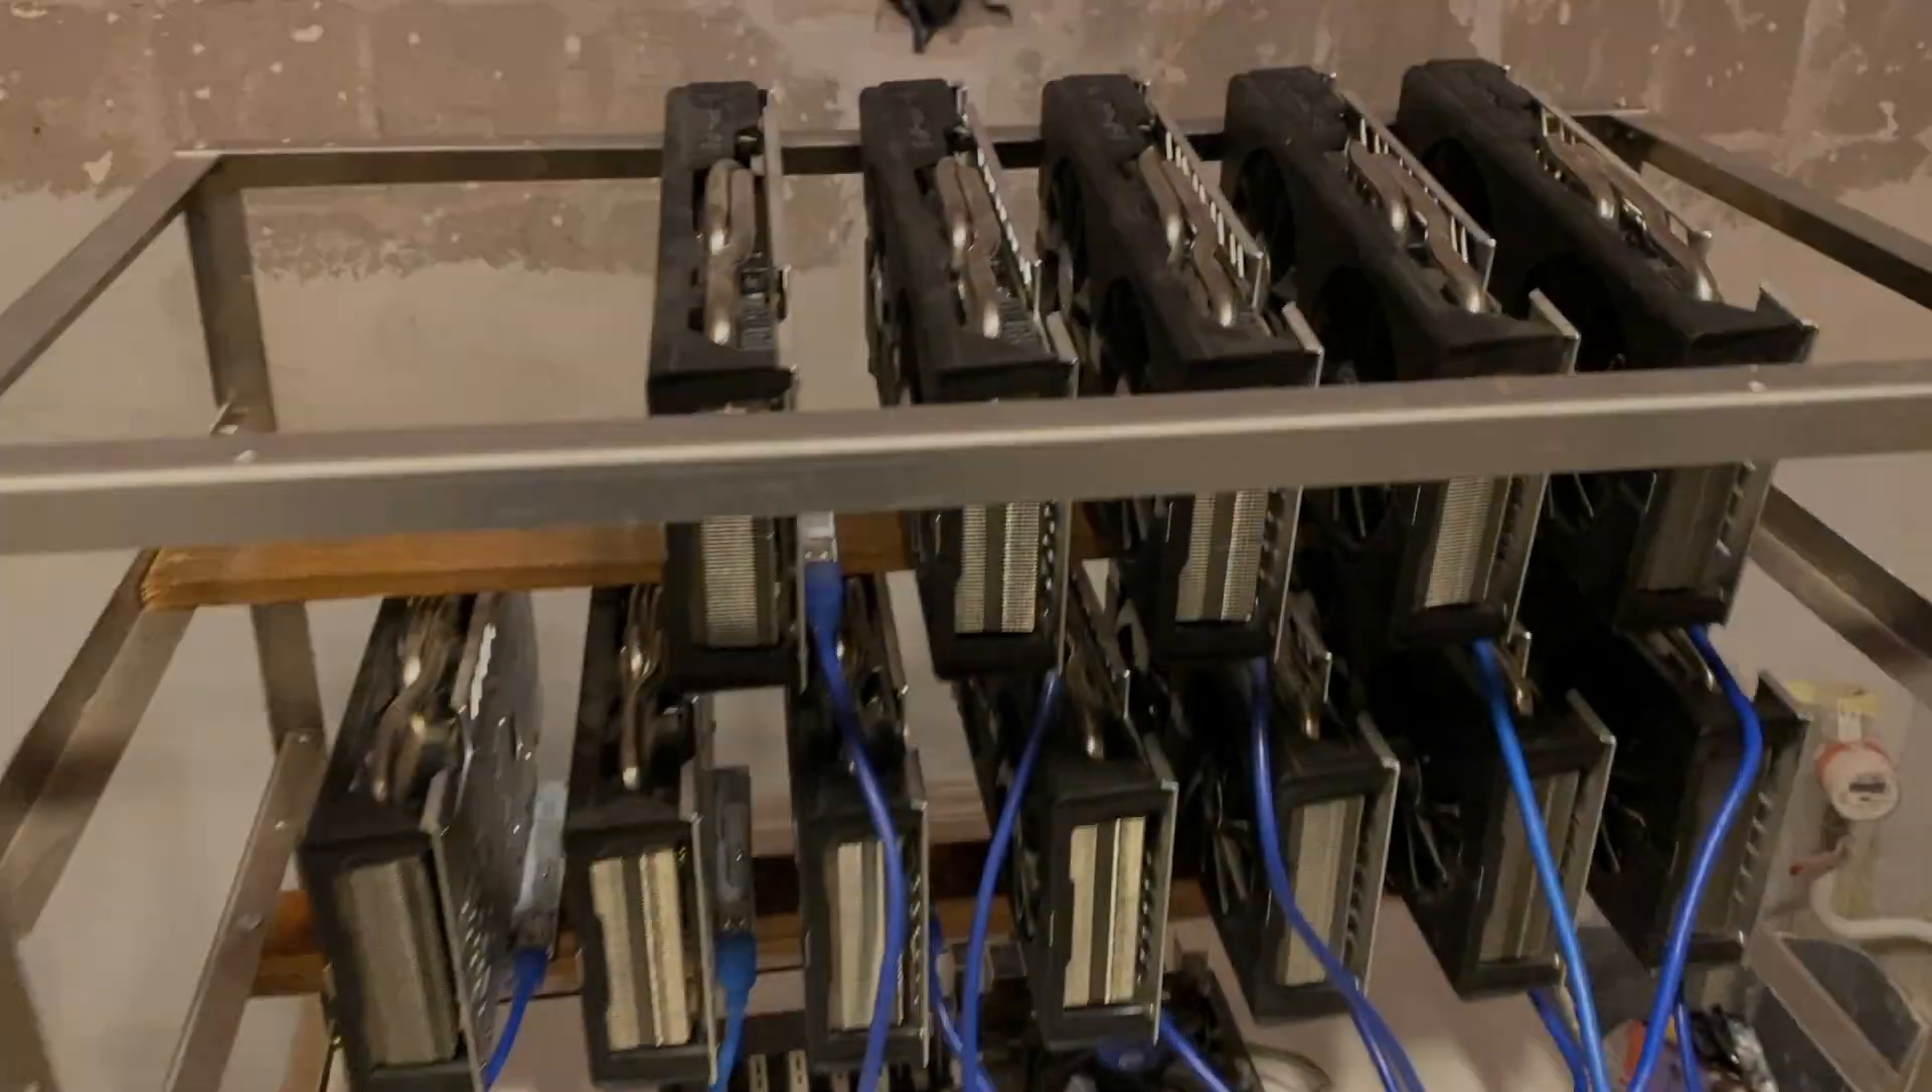All right, so we have our GPUs in place.